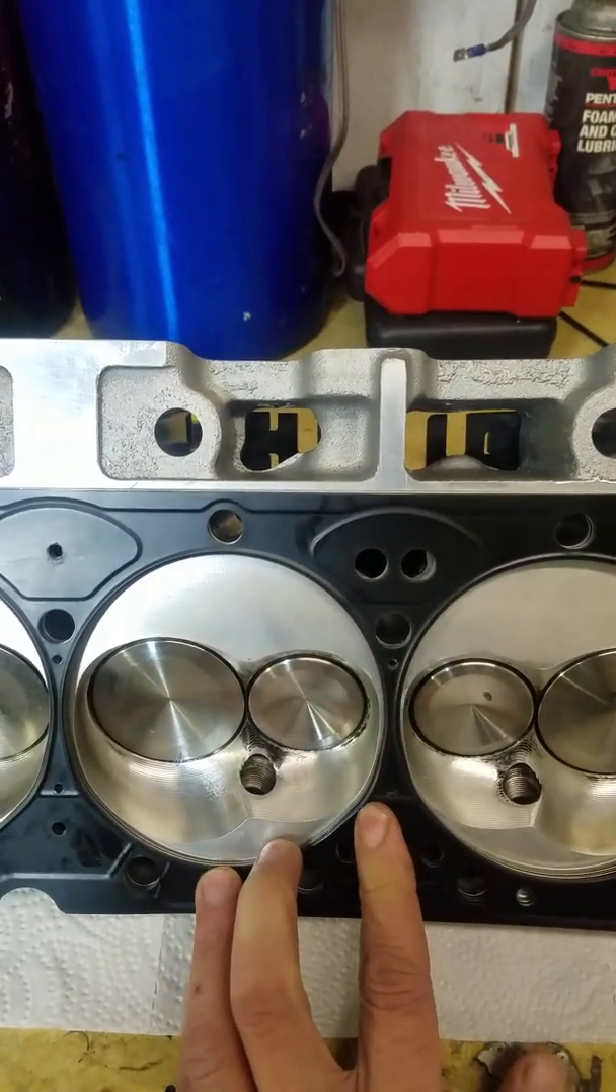You can see this gasket gets real close, but it's perfect. It's not in the chamber at all. Same thing on this side. It's close, but not in the chamber at all.